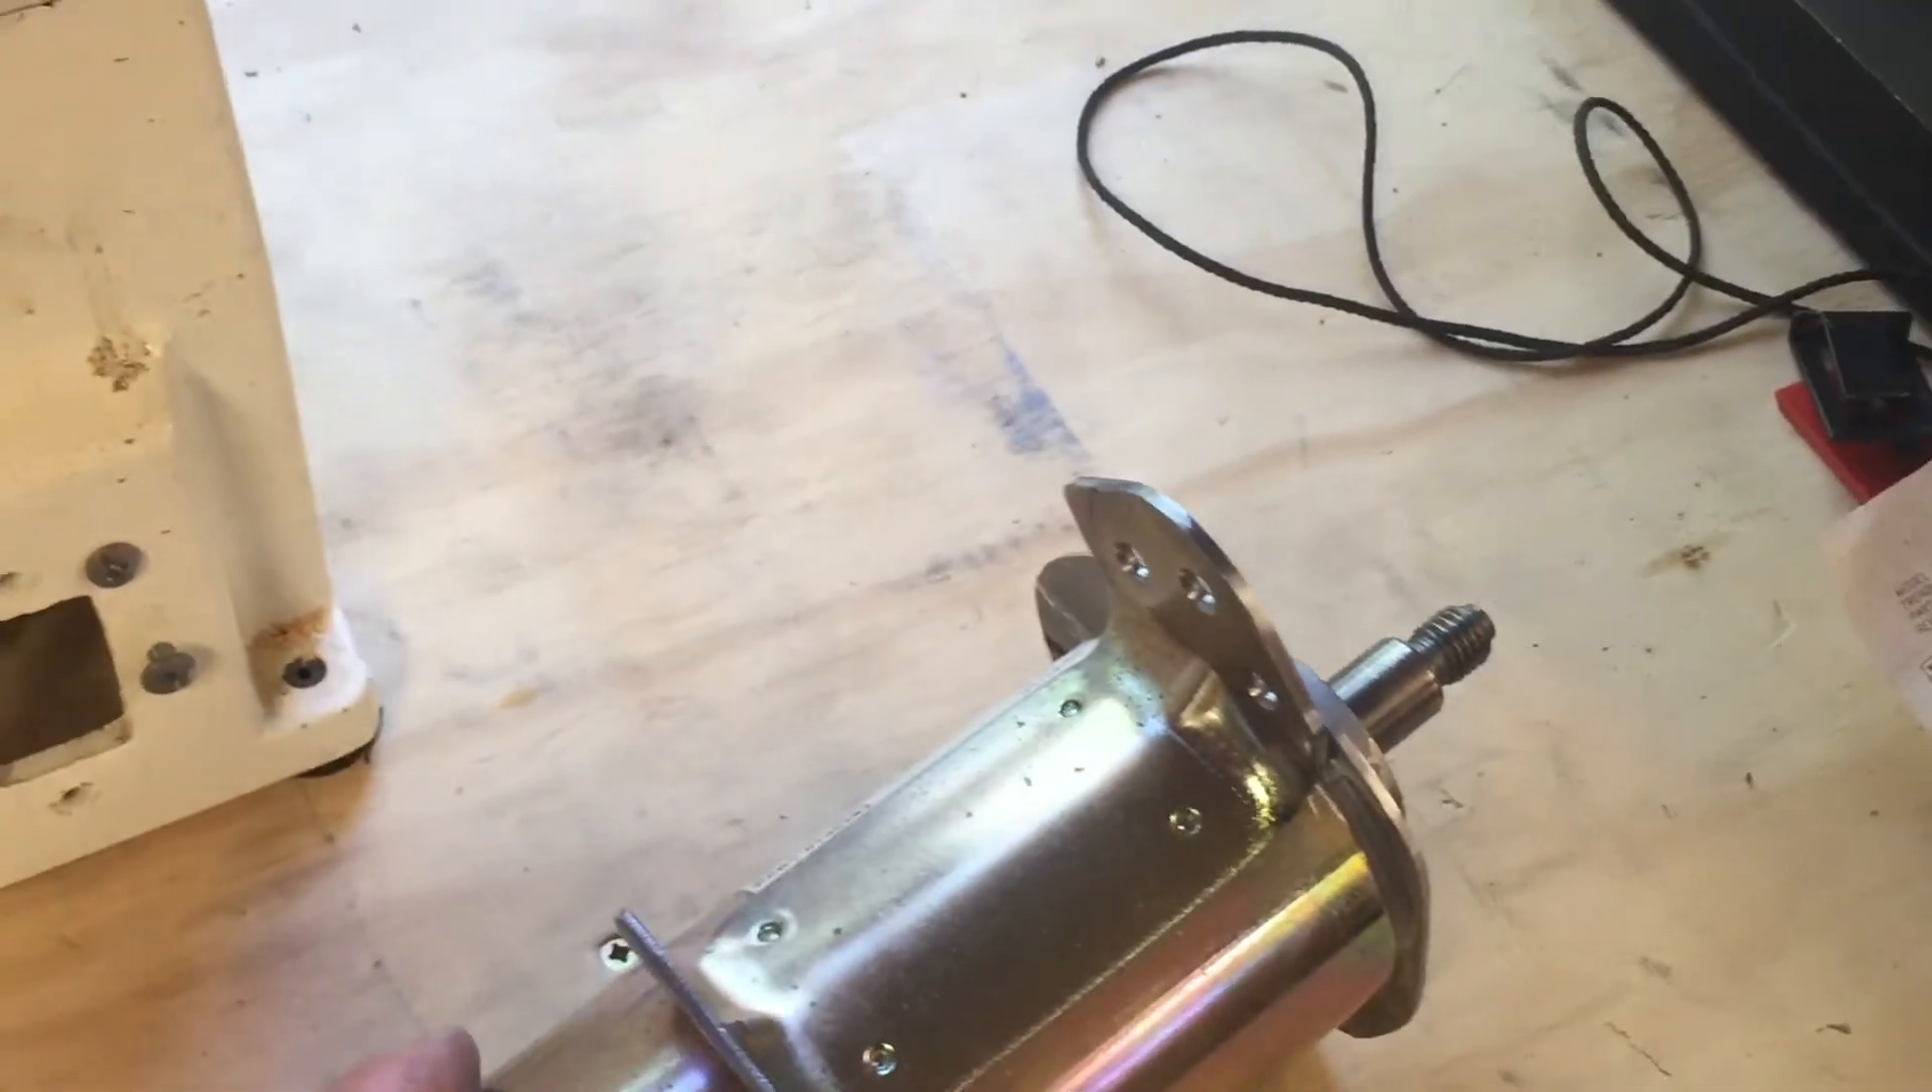Worst case scenario was going to be some hose clamps and duct tape and maybe a 2x4, but fortunately this really stout U-bracket has been spot welded to the case of the motor to mount it in the treadmill.